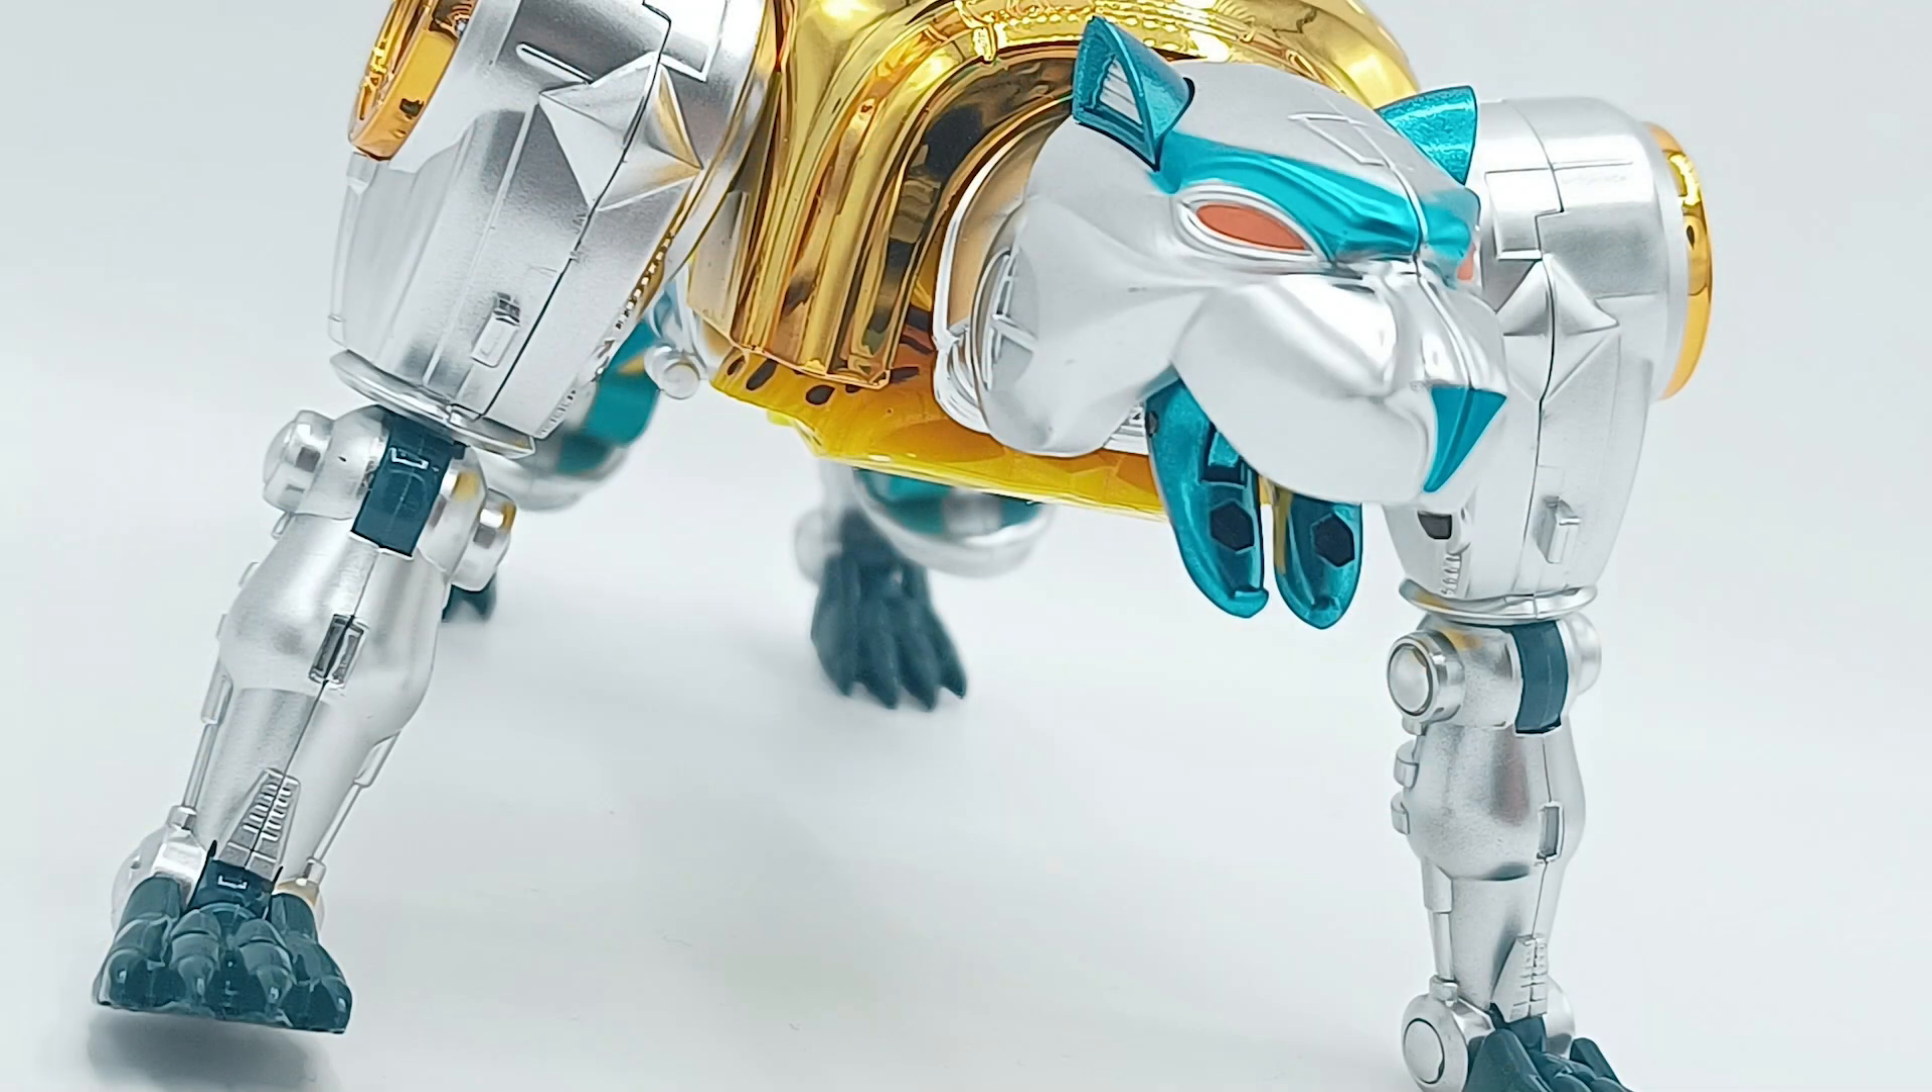At the front of the mouth is the paws, the hands, the grabbing hands for robot mode. And they don't completely close up.